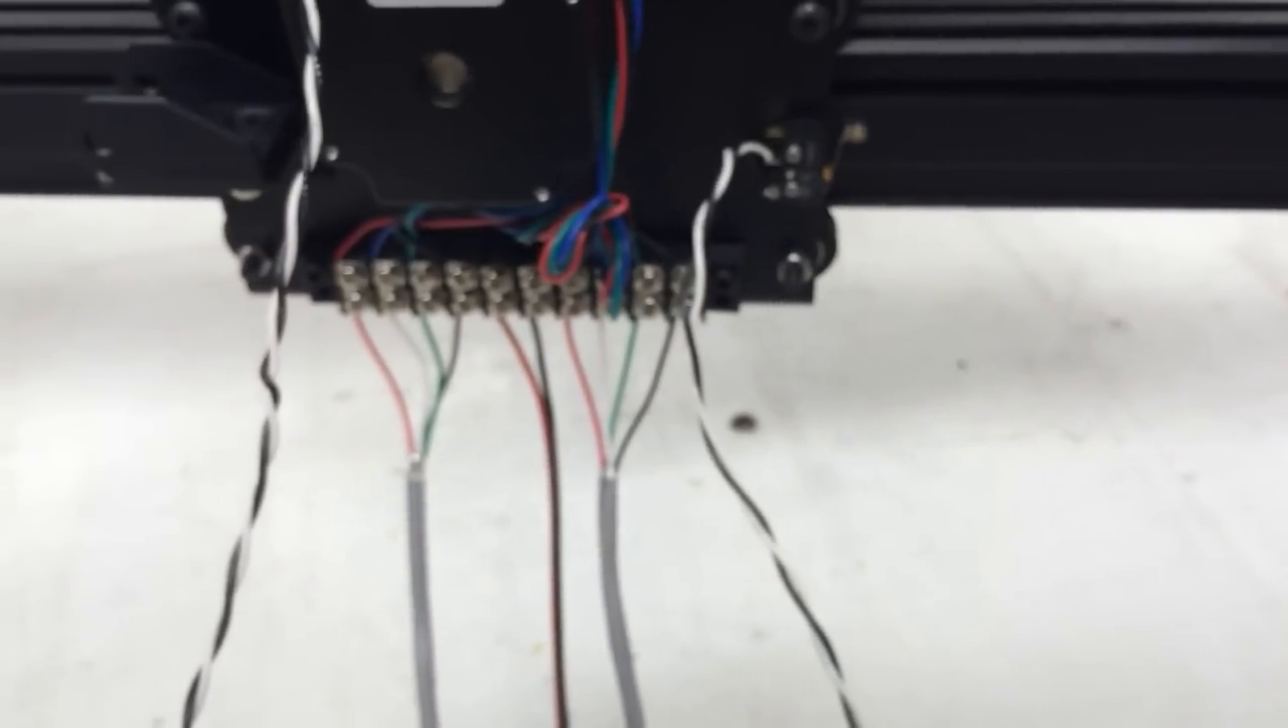And we have our cables all attached and our power cable attached to our terminal strips.